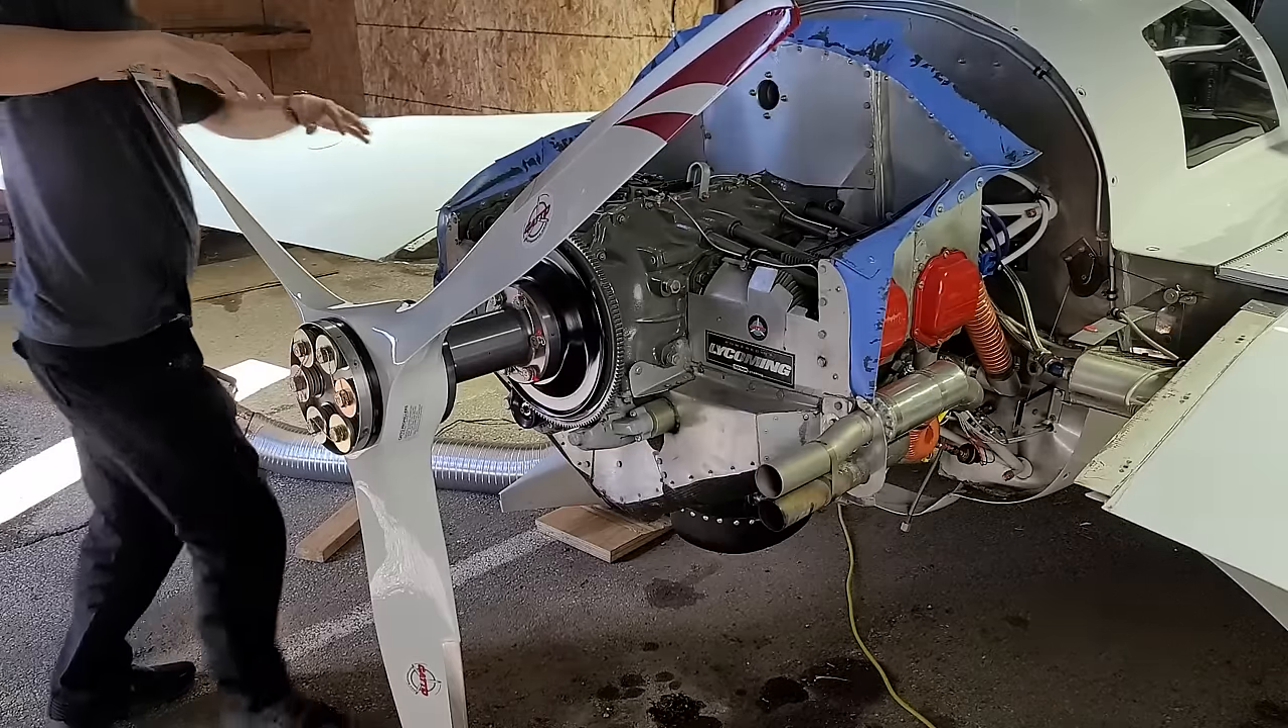And now I'll do the final inspections to make sure everything looks good. All right, this beautiful new prop is installed.